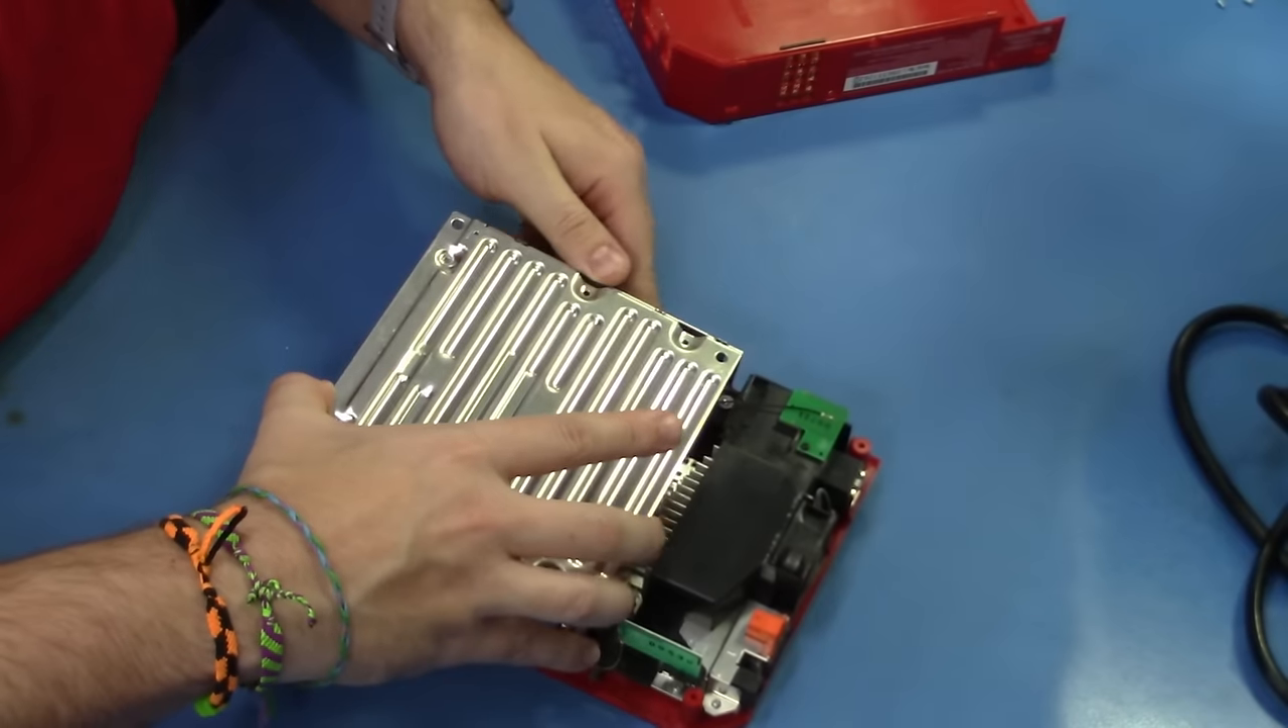Okay, the cases are apart. The only thing remaining here is we'll take off this RF plating.